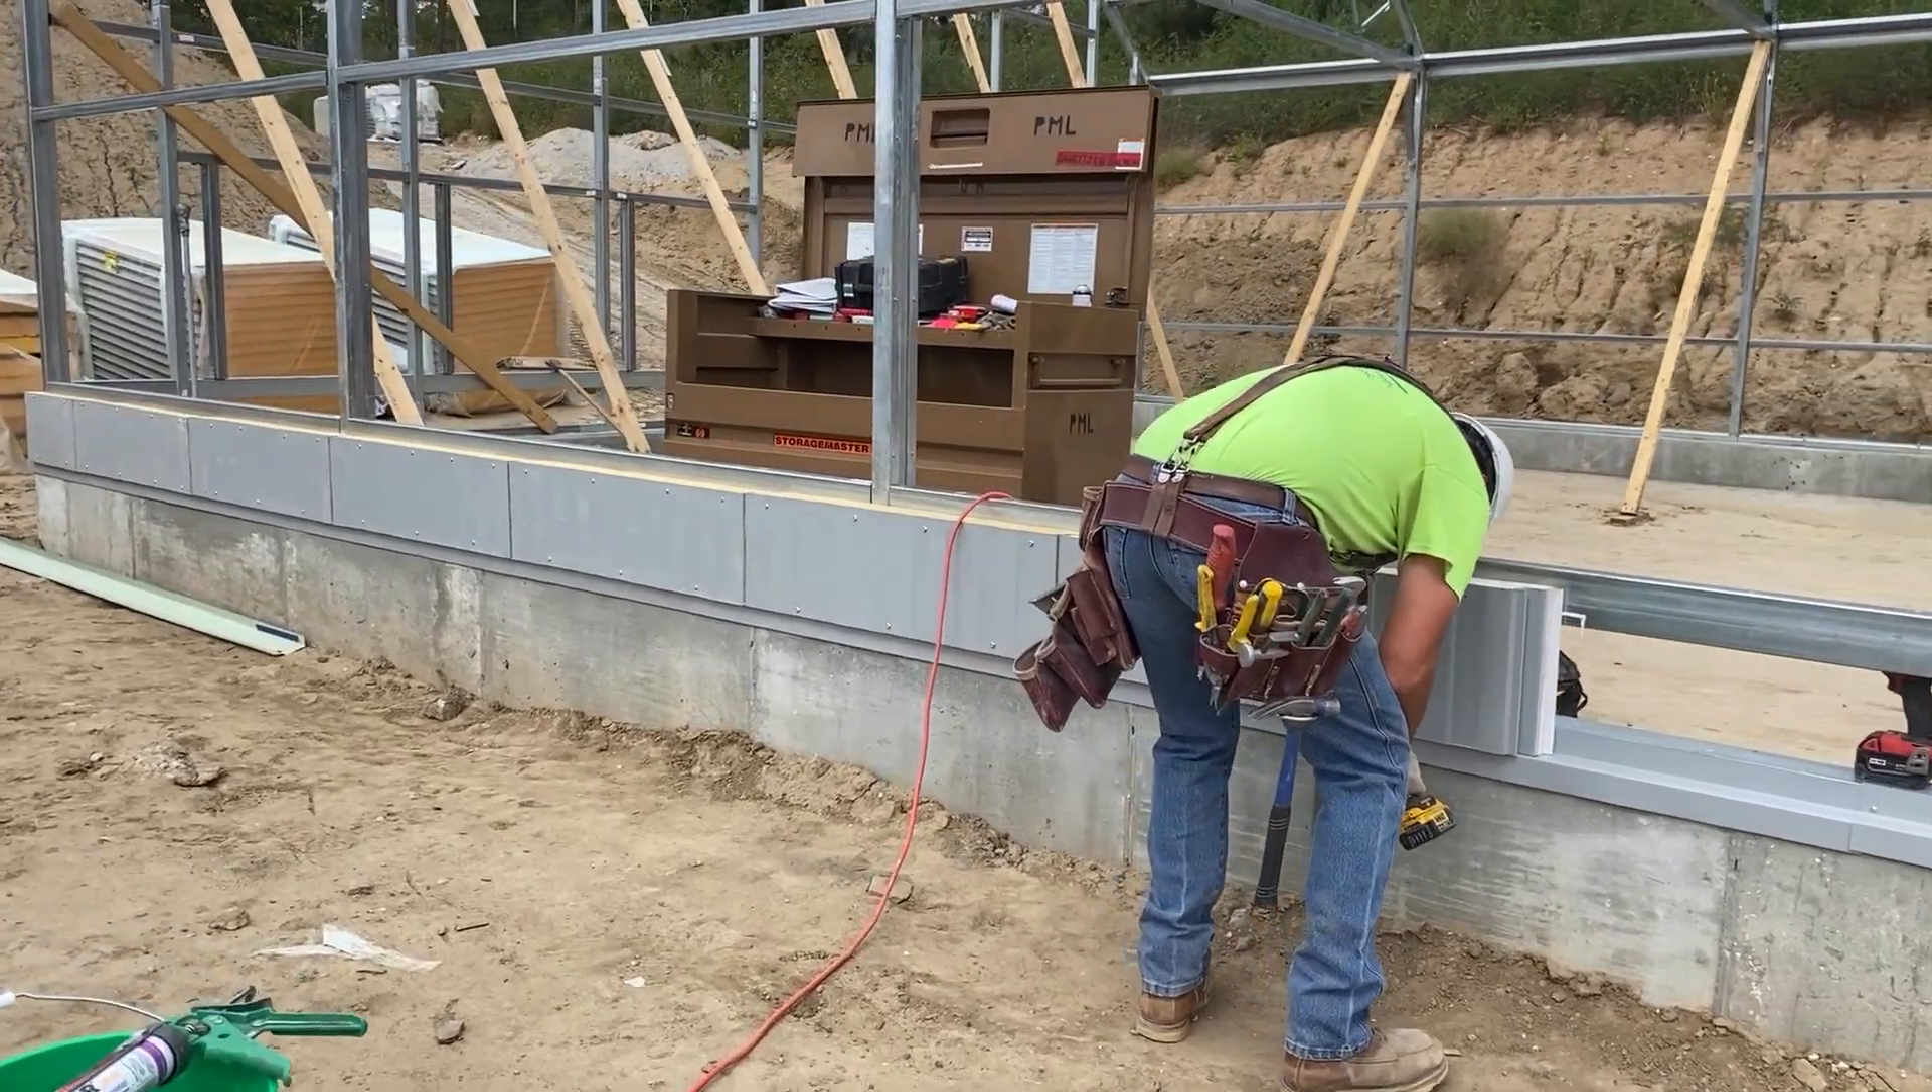The insulated metal panels on greenhouse number one are just starting to go on along the south wall of the greenhouse.